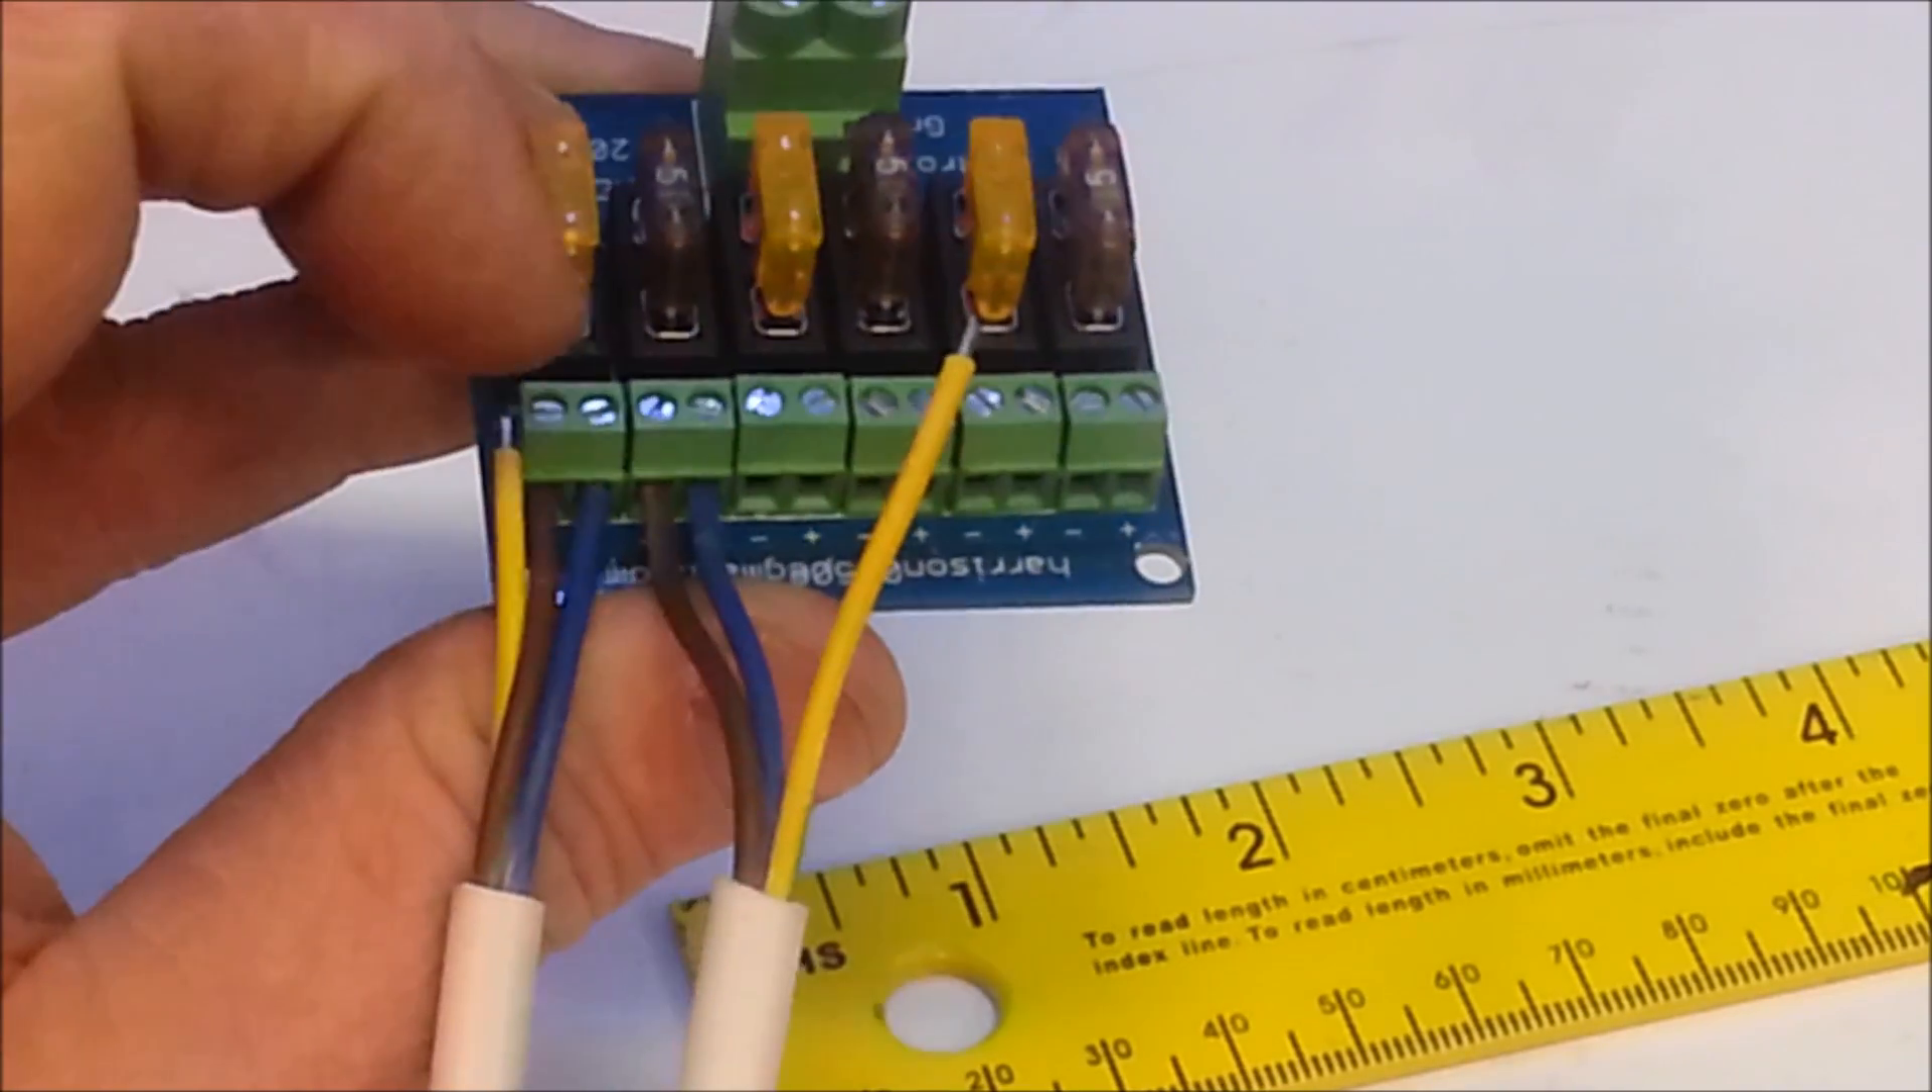And as you can see, I've hooked up my three core connectors.